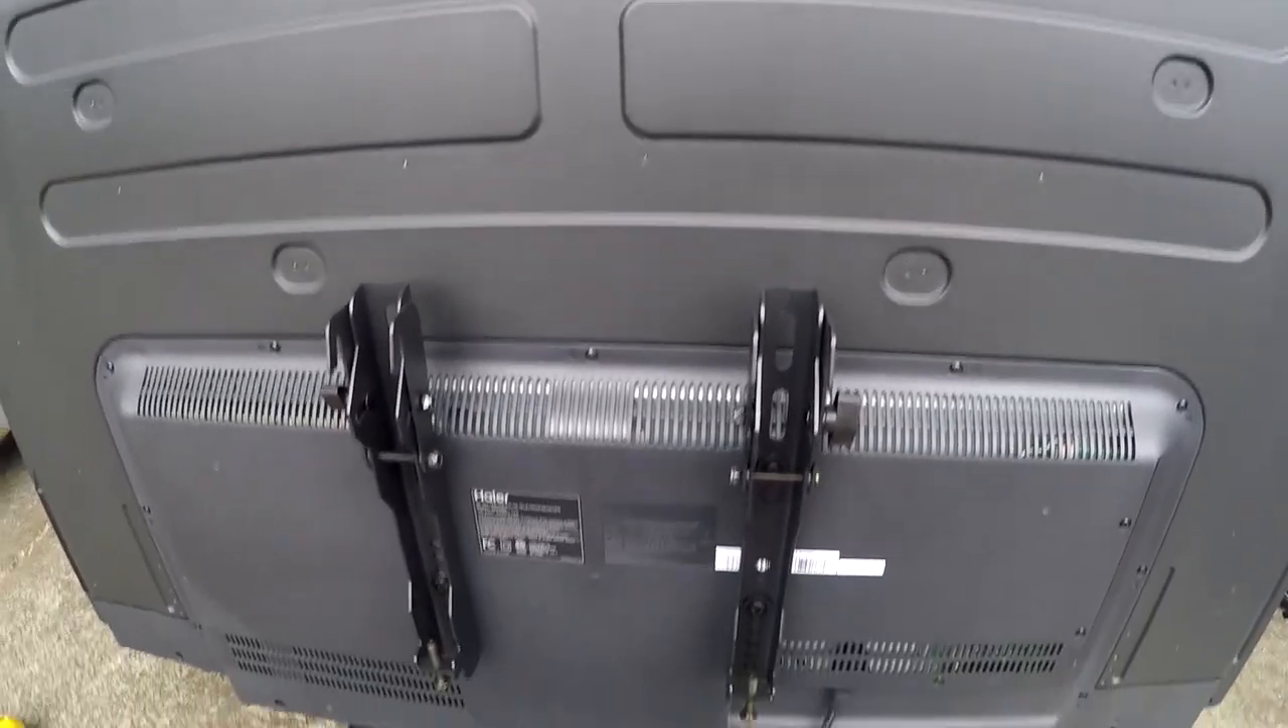I mounted the rack holder on the back of the TV.